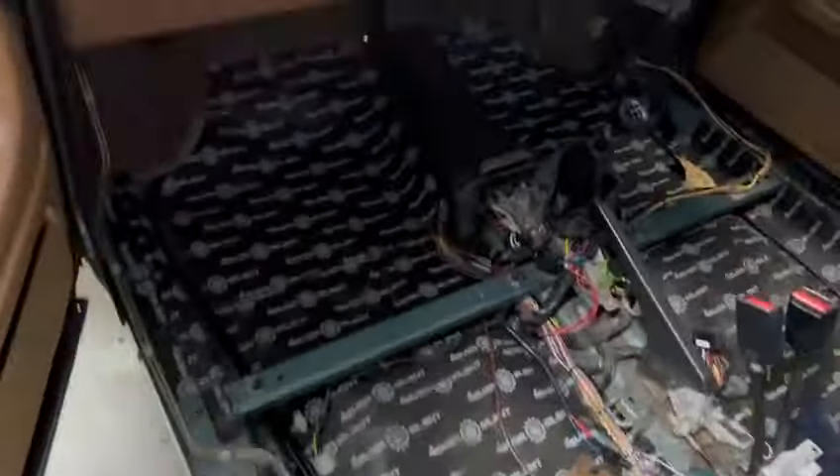Inside the car we have stripped the car out completely so we've taken all the carpets and the seats out.